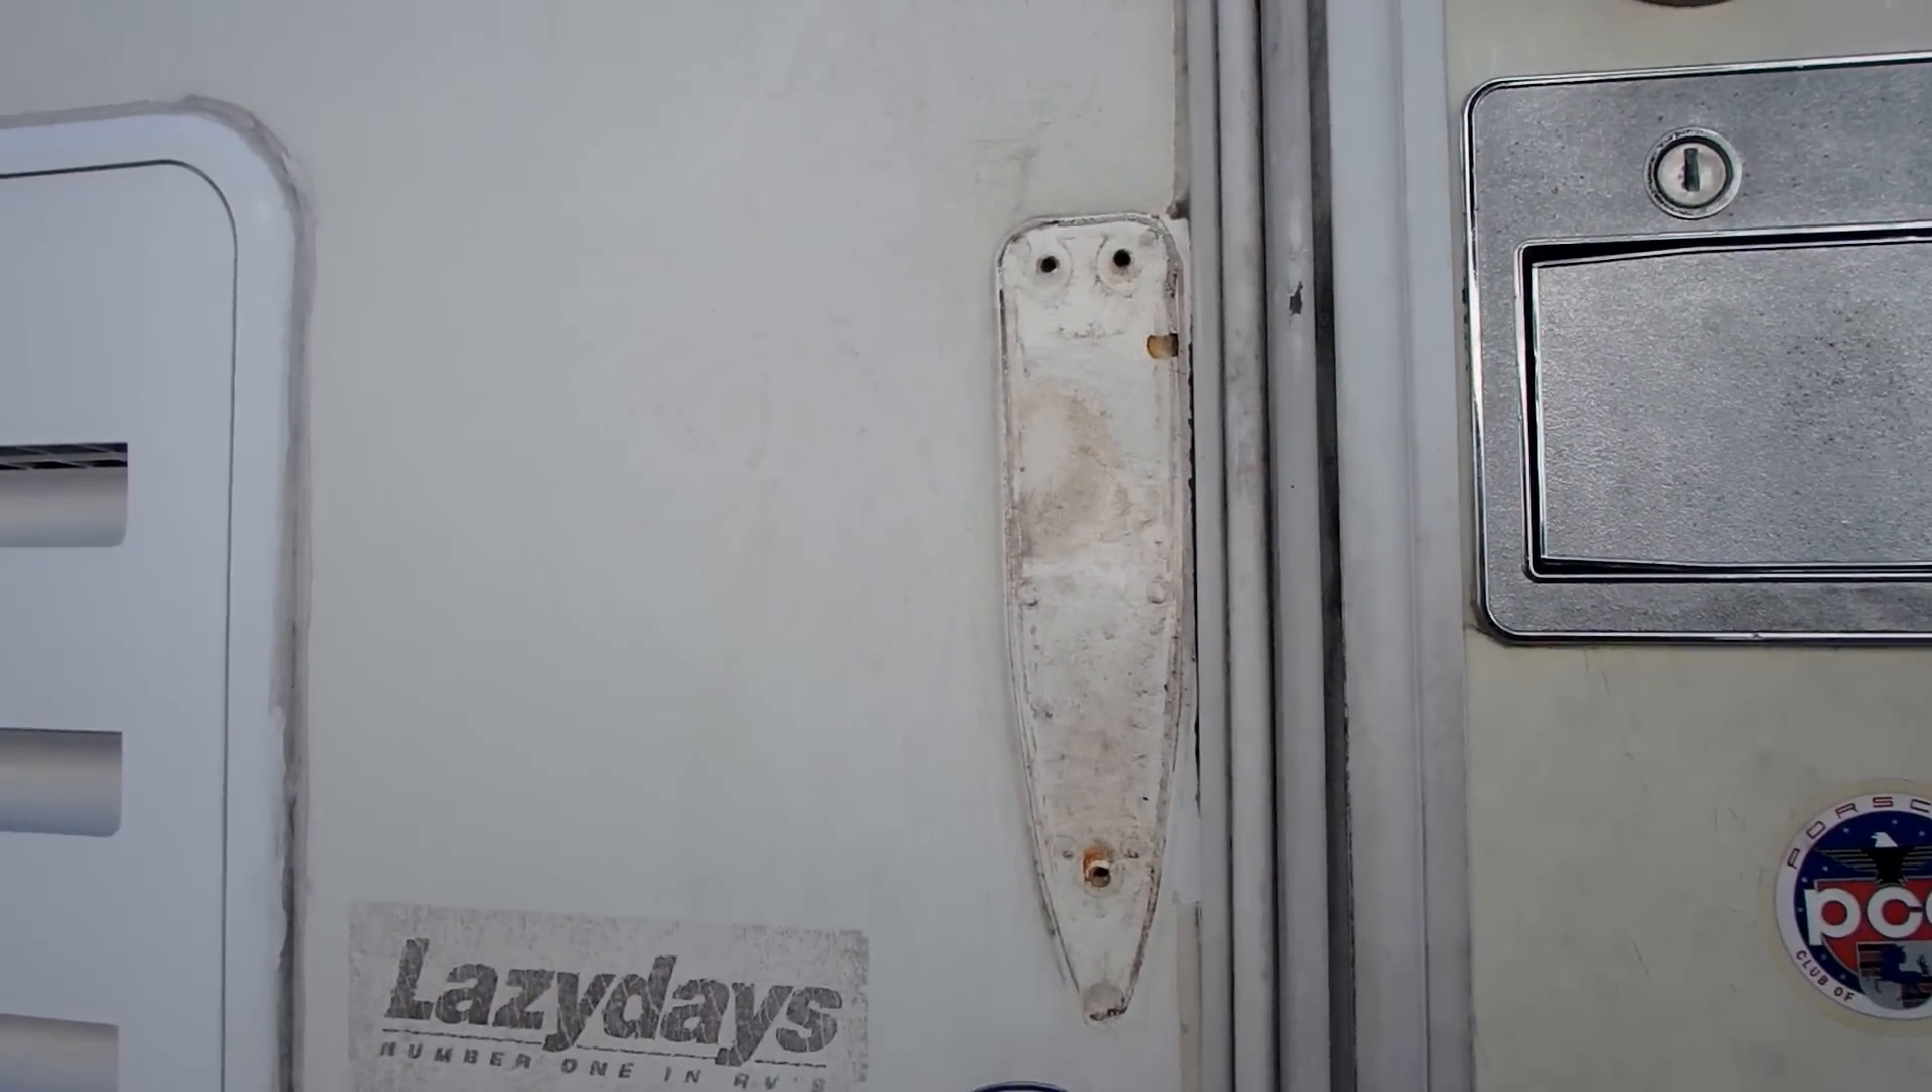There's the bottom part with the piece removed and the gasket removed.